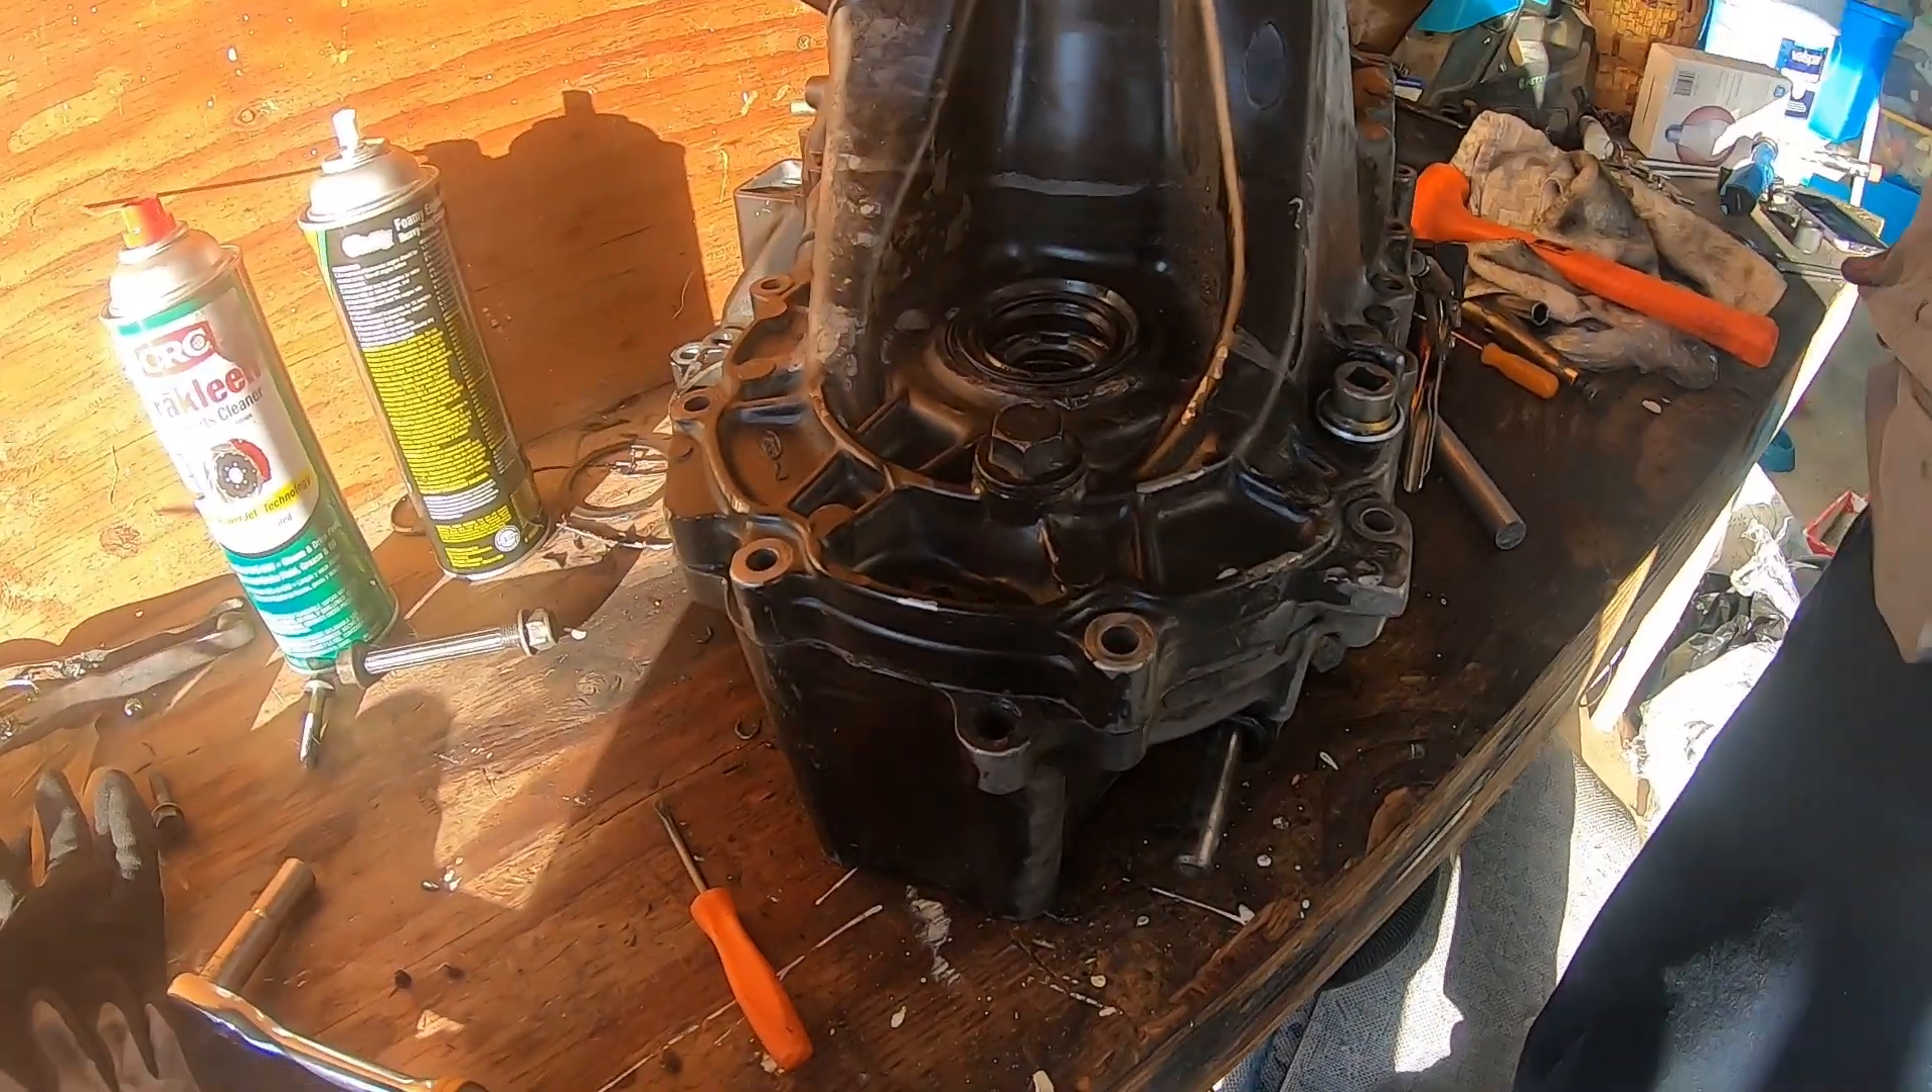Right okay so that took a lot of persuasion but i've got the case on.